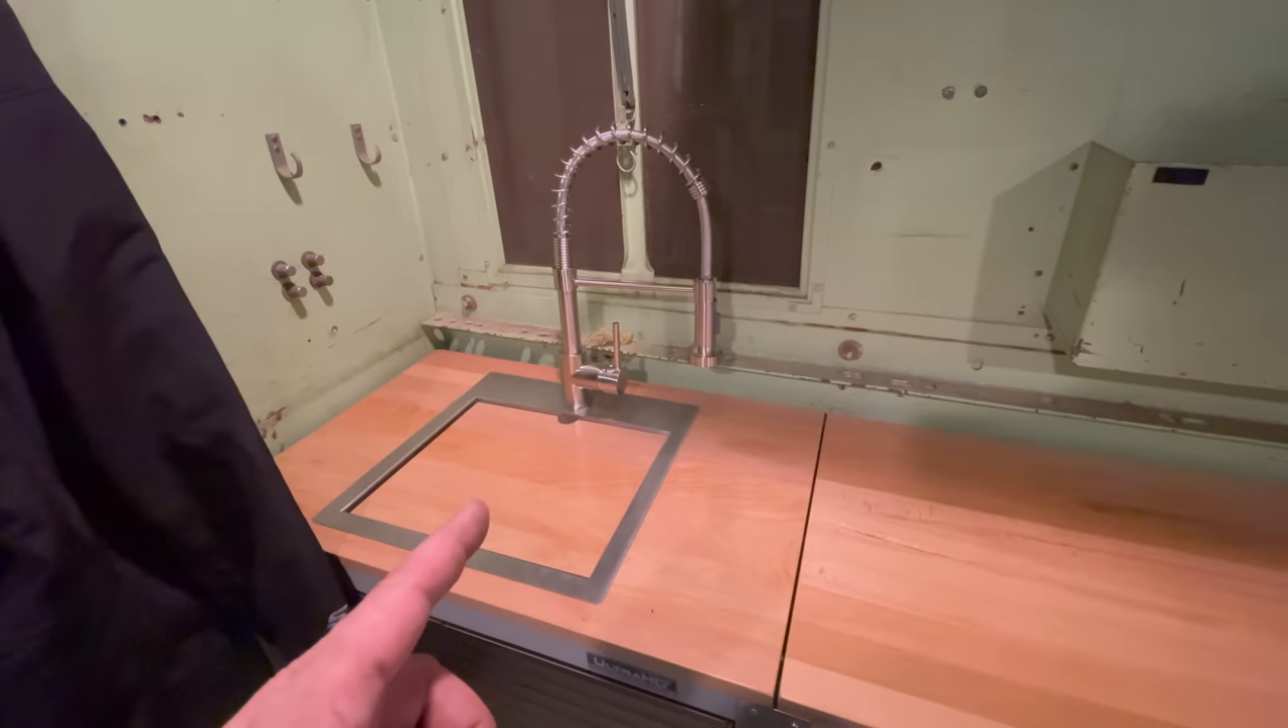Now I have a faucet installed here over the sink.